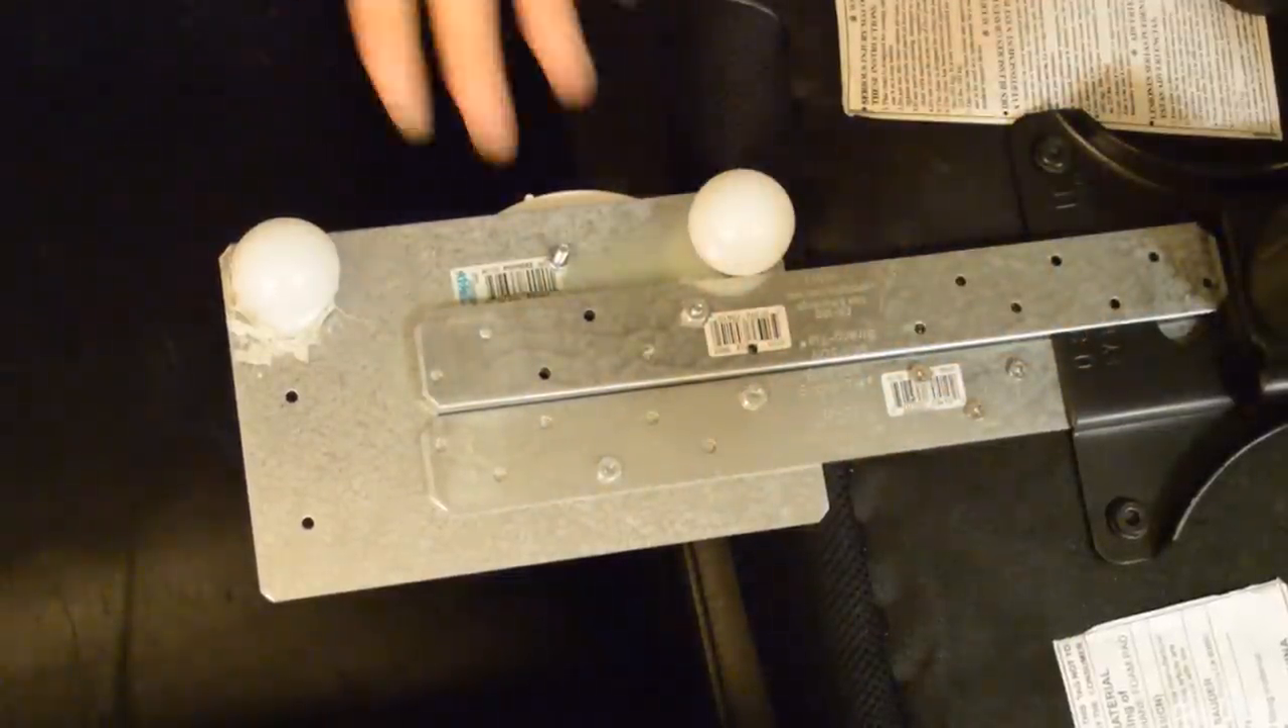I used an extra strap tie down the center of the chair for reinforcement.